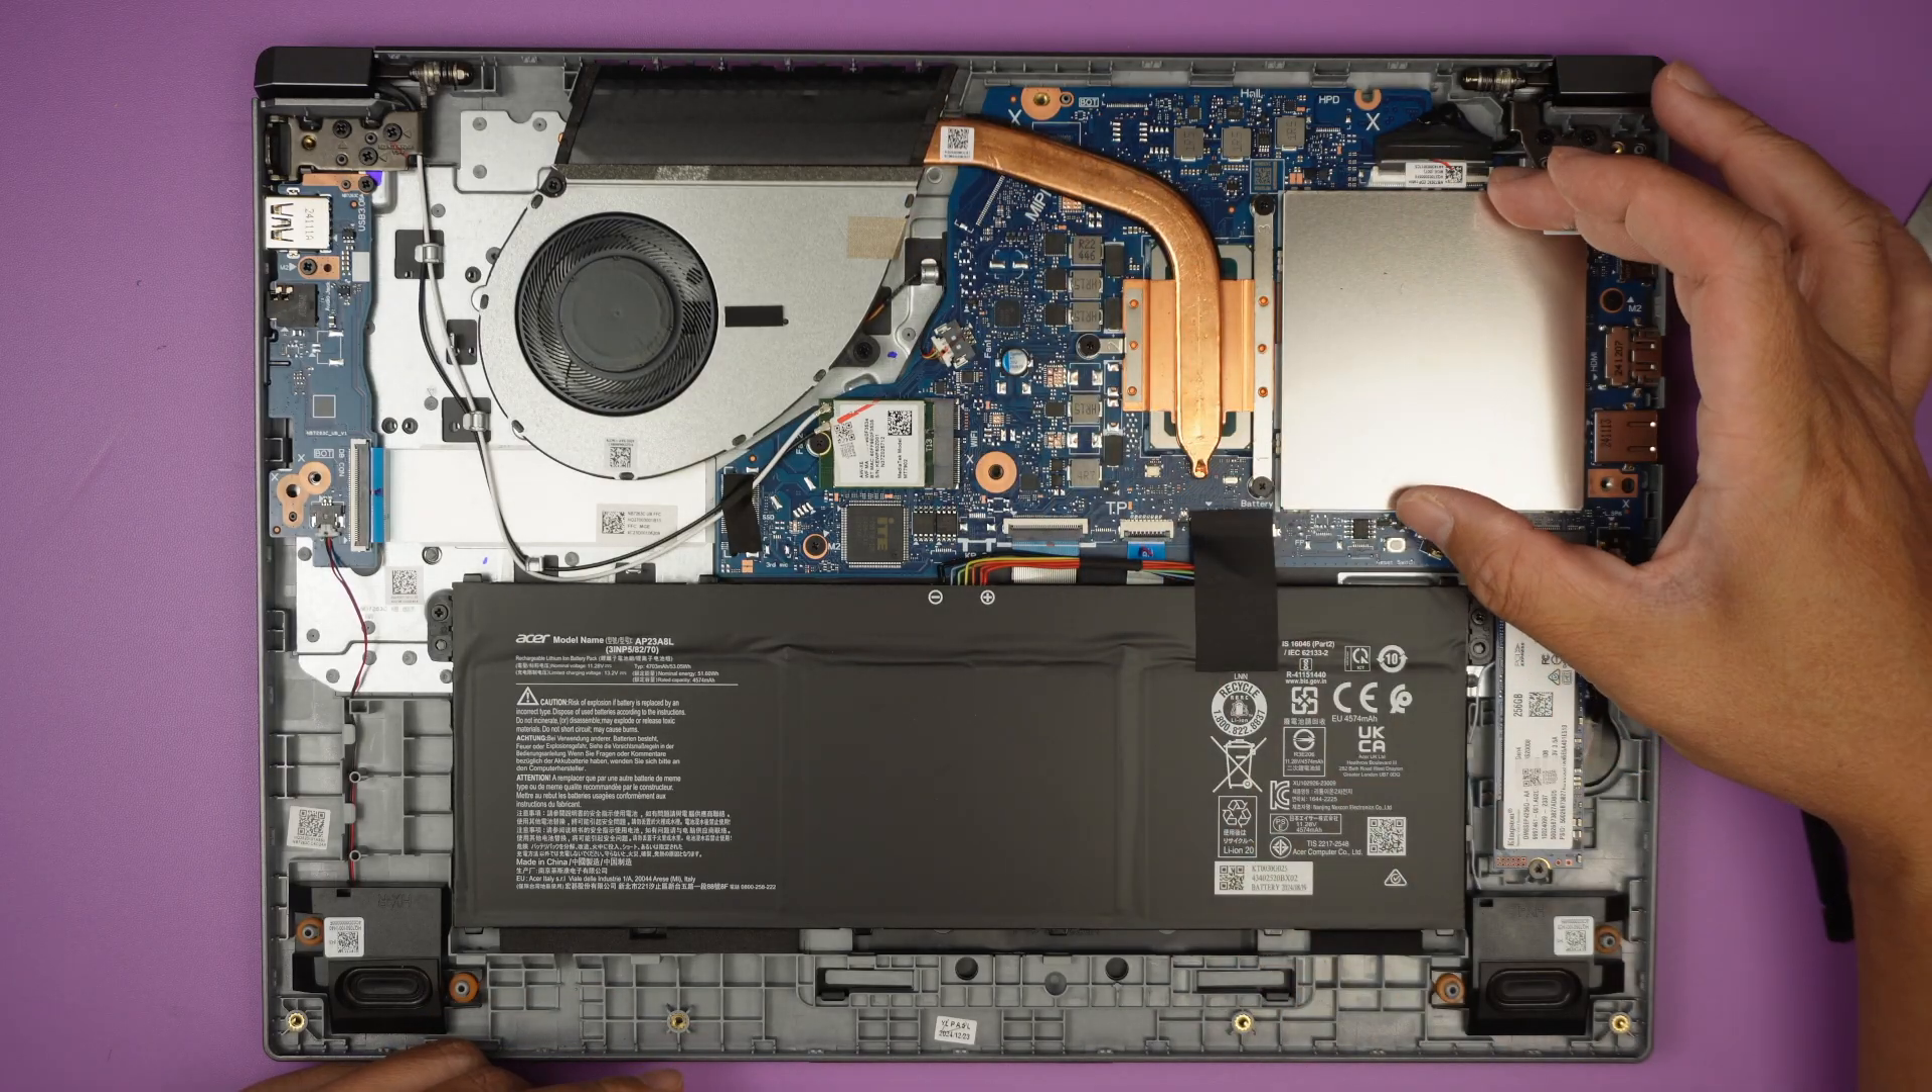That is your copper heat sink attached to the CPU.